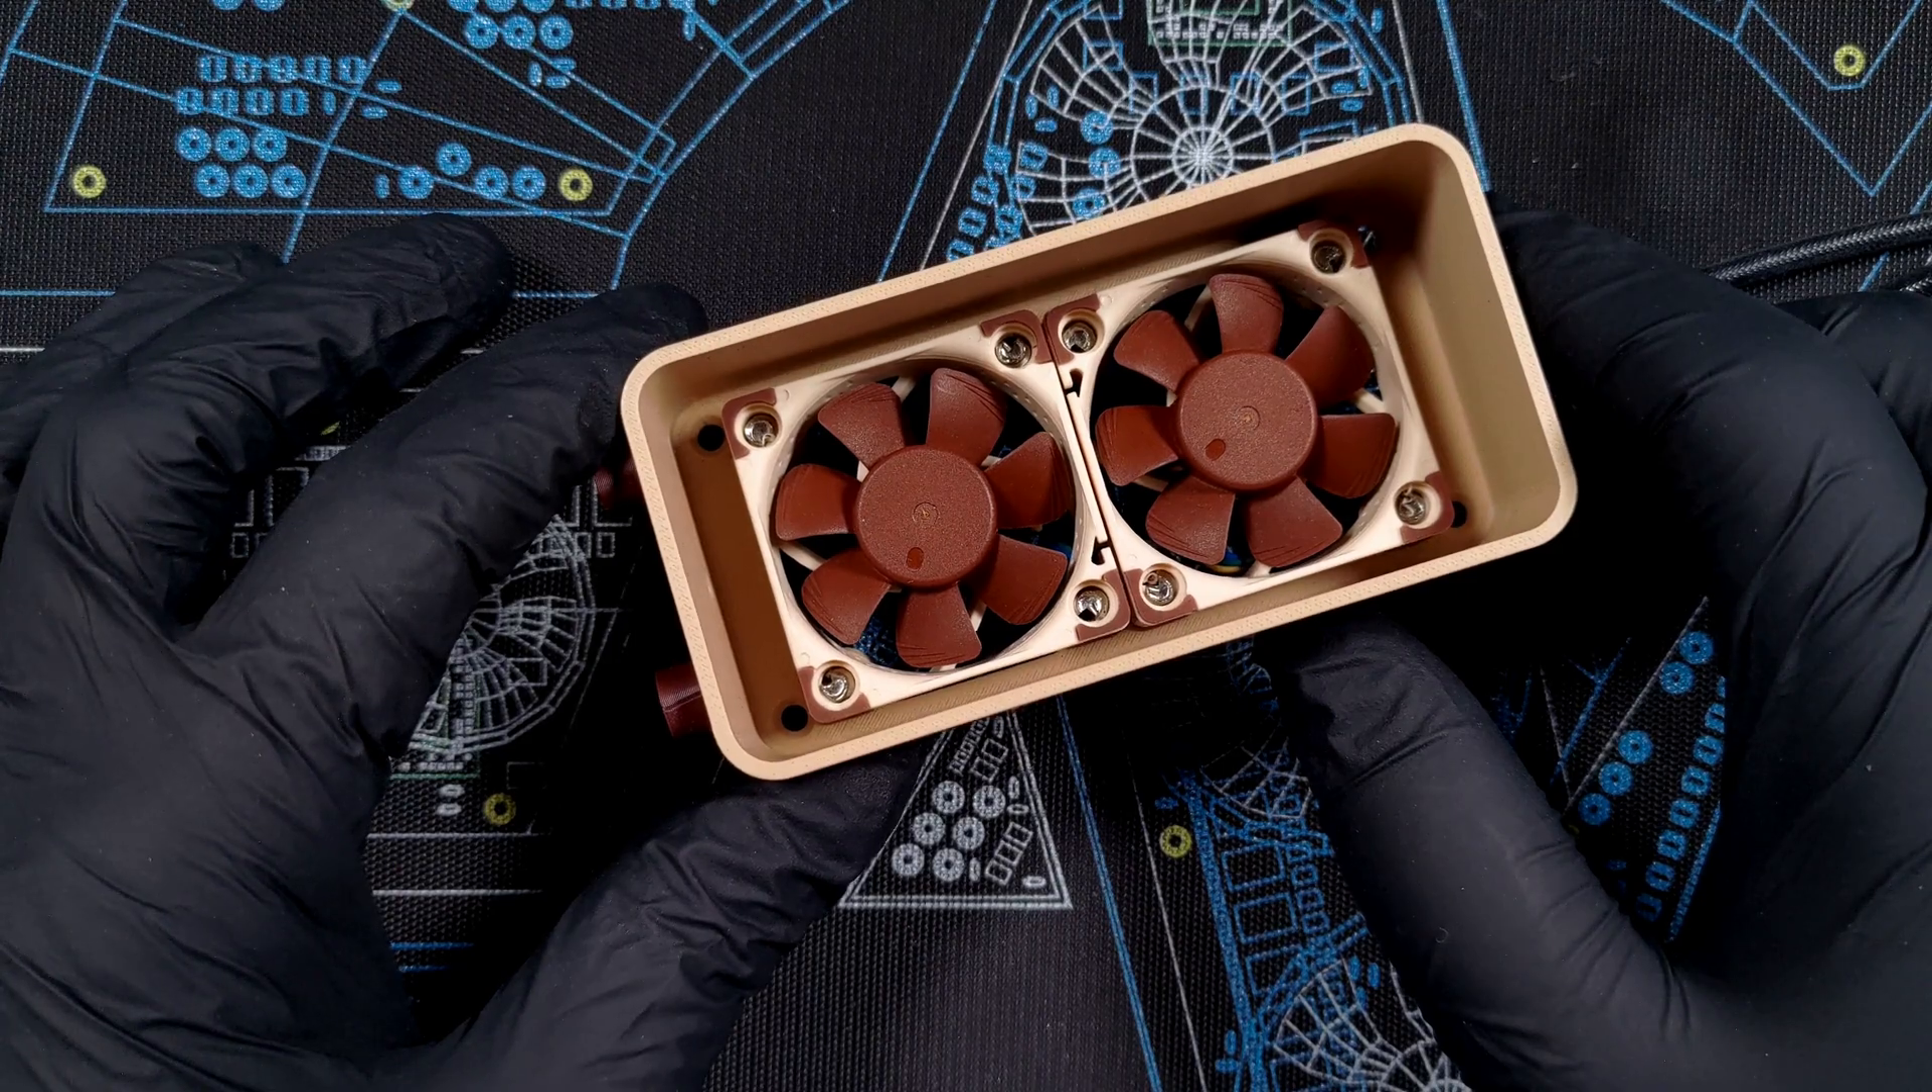The only thing remaining is to grab some fan screws and mount the fans onto the case there they are a nice fit no cables interfering anywhere.